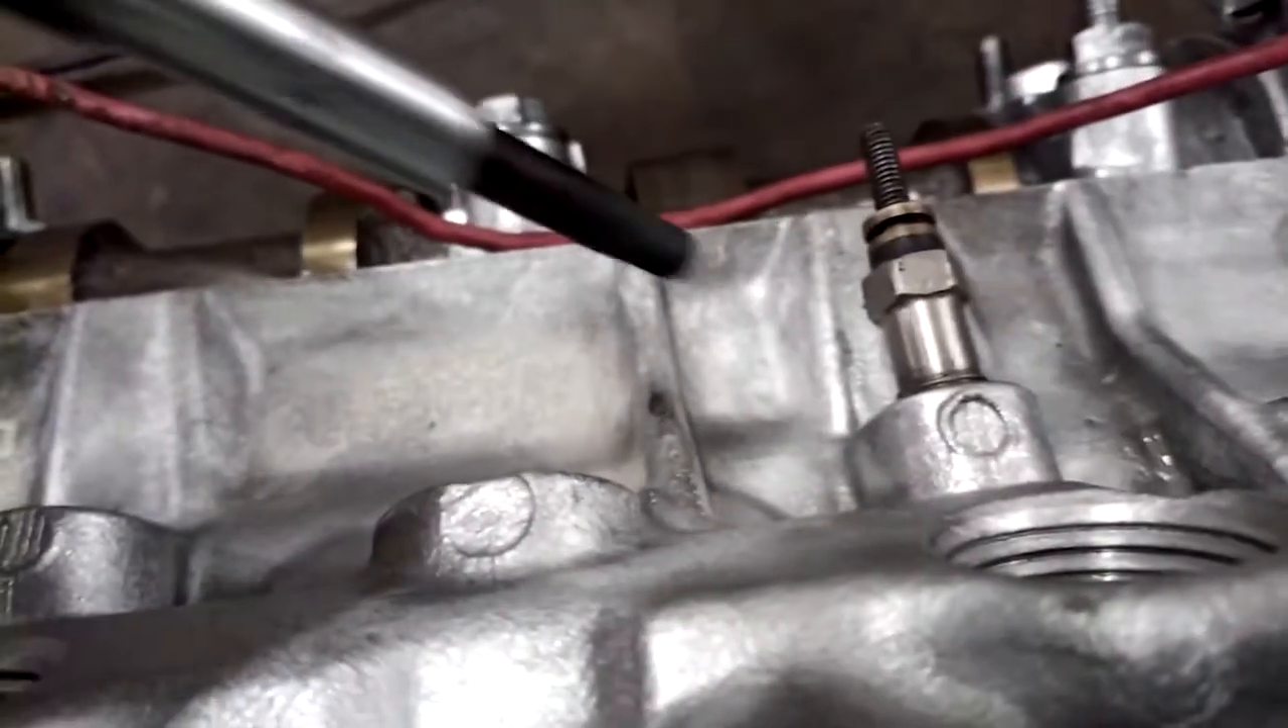Aquí podemos ver la punta de otra bujía. Esa bujía ya está colocada.